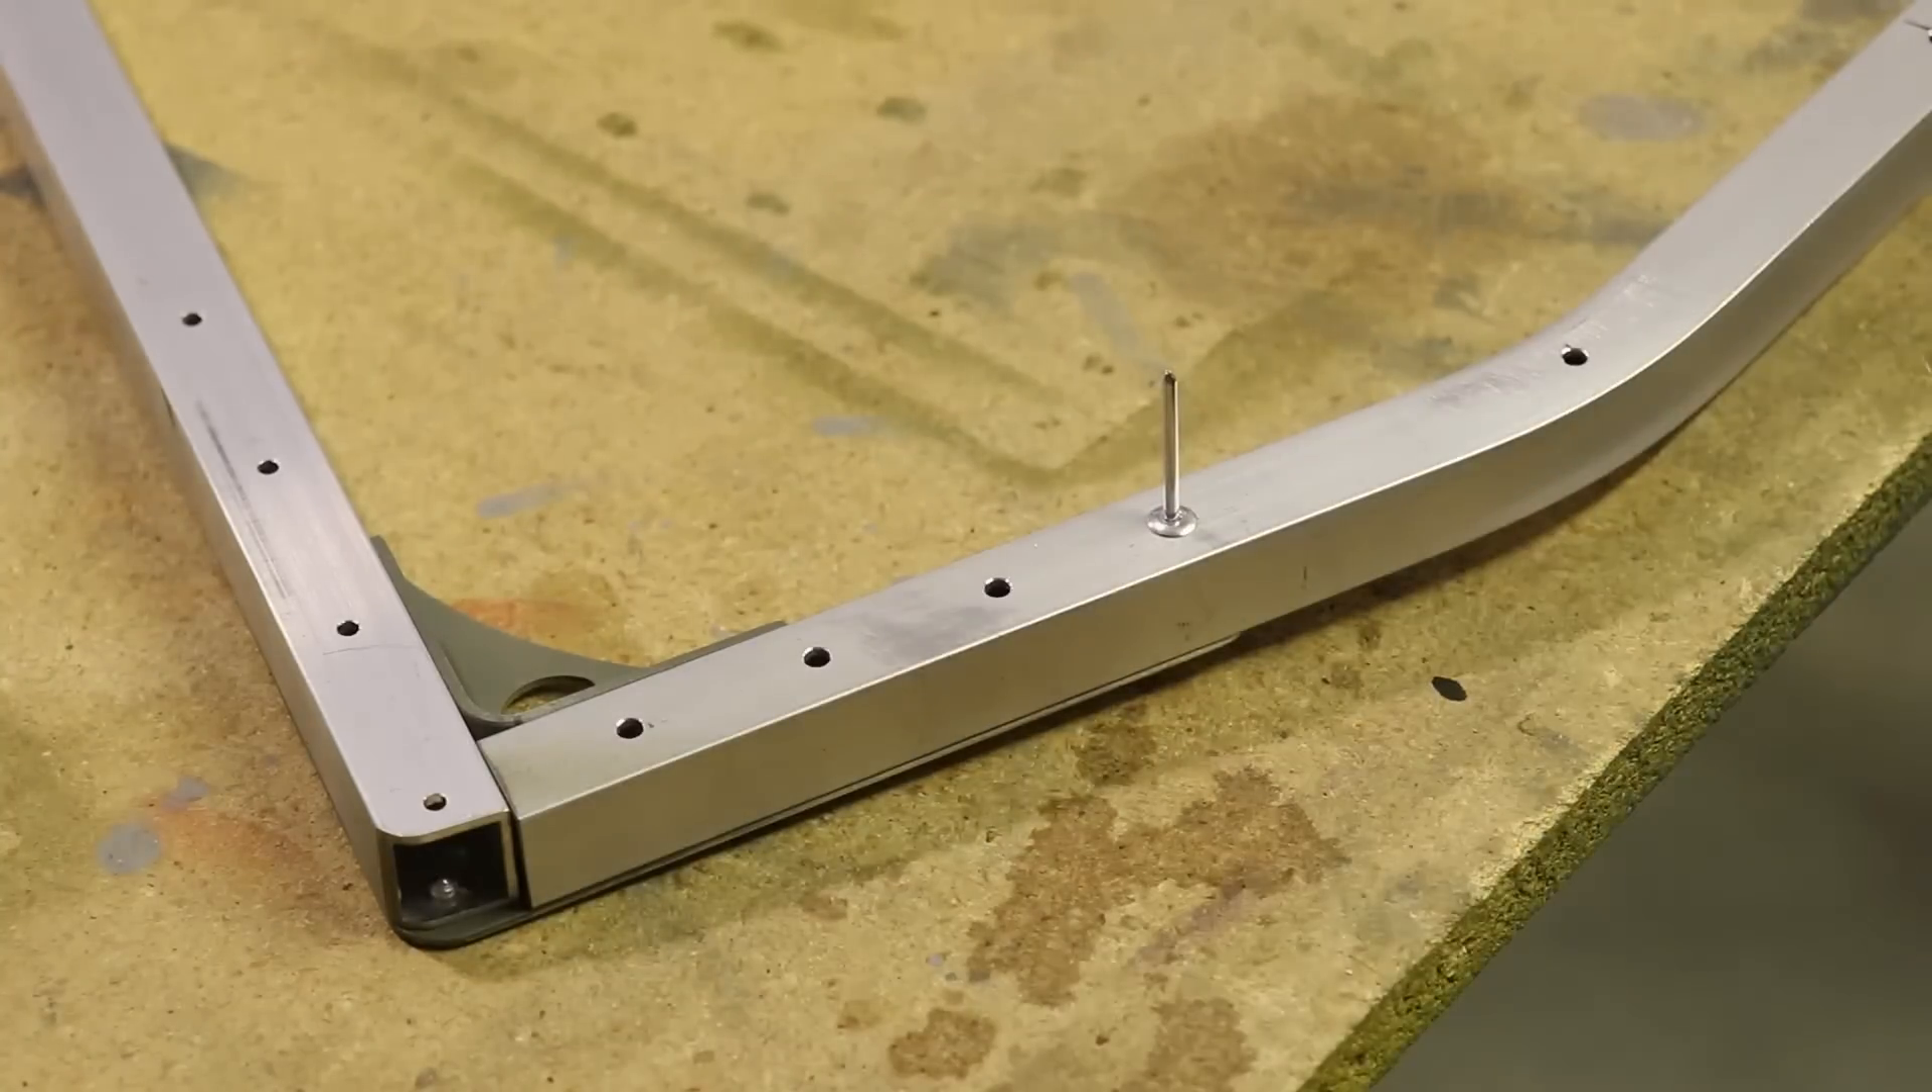Here you can just see the soft aluminum 5 32nds rivet fits nicely in the holes.